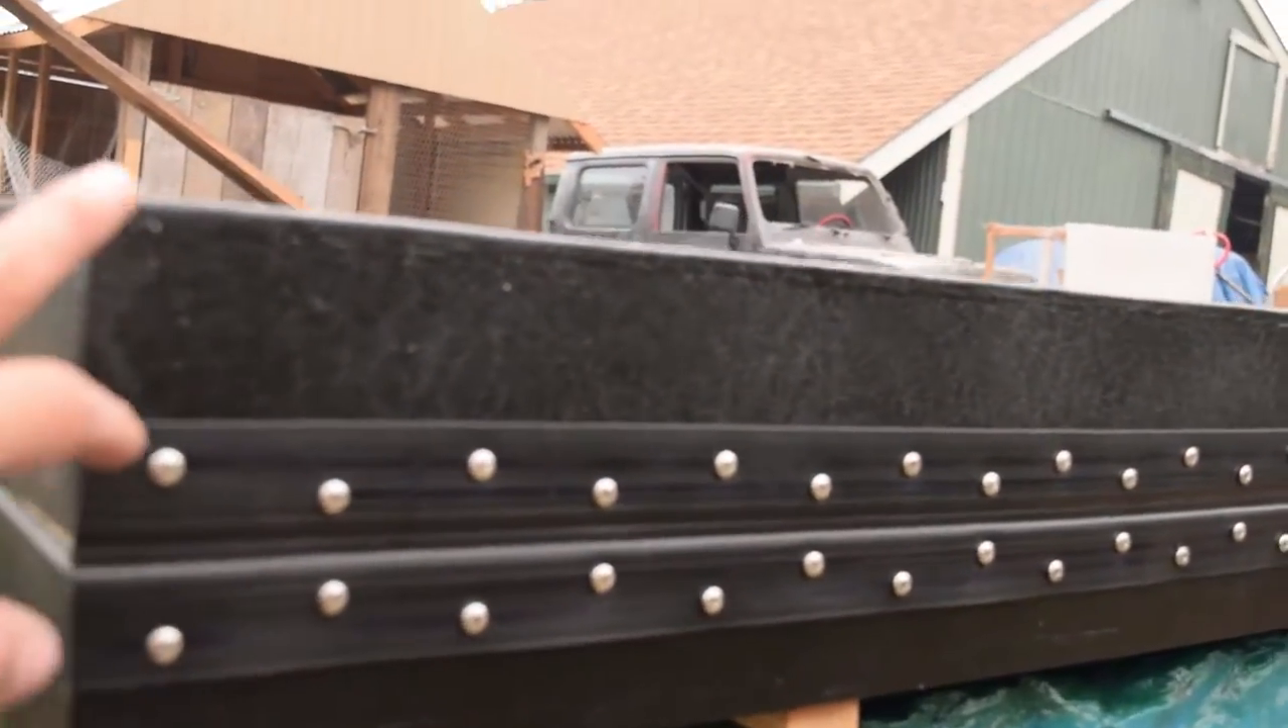I got the living hinge mounted on here, used about 48 screws I believe.